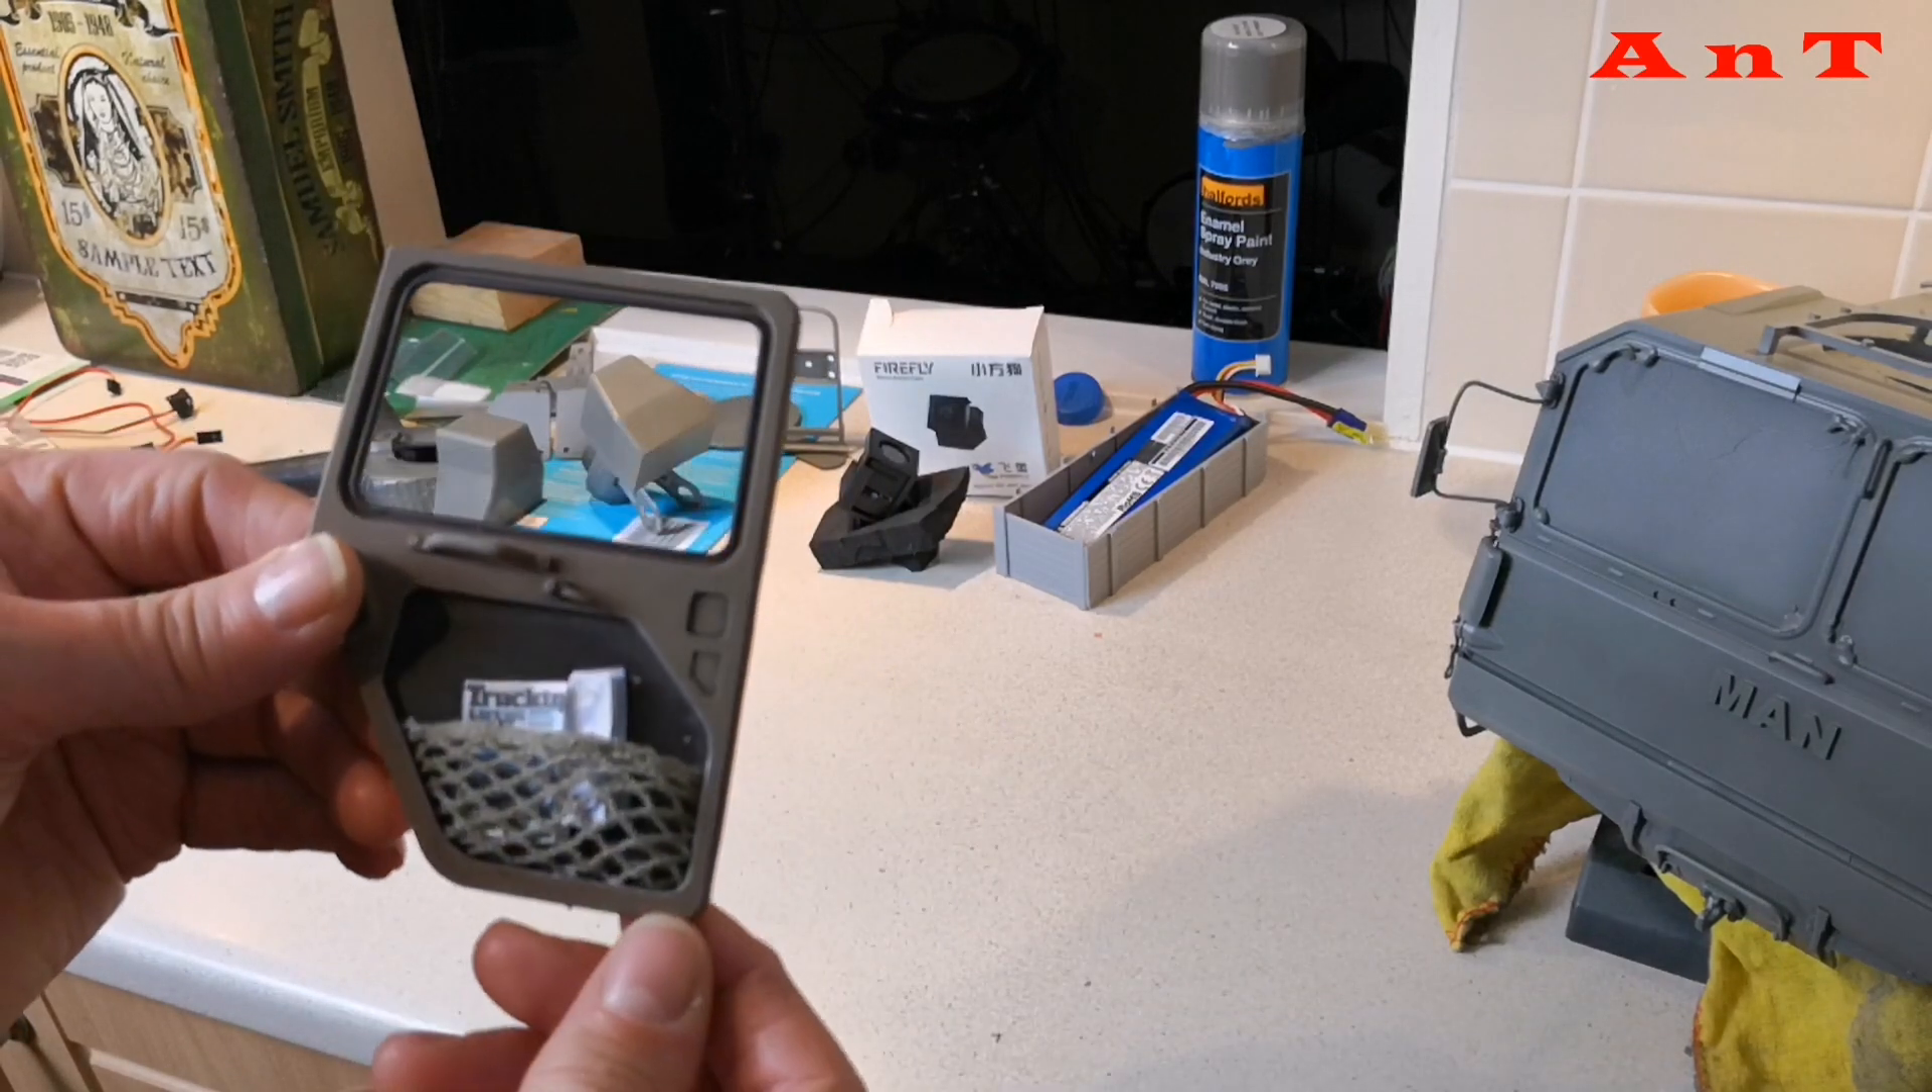Um, this is the inside panel of the door, which as you can tell, obviously isn't on the truck yet.